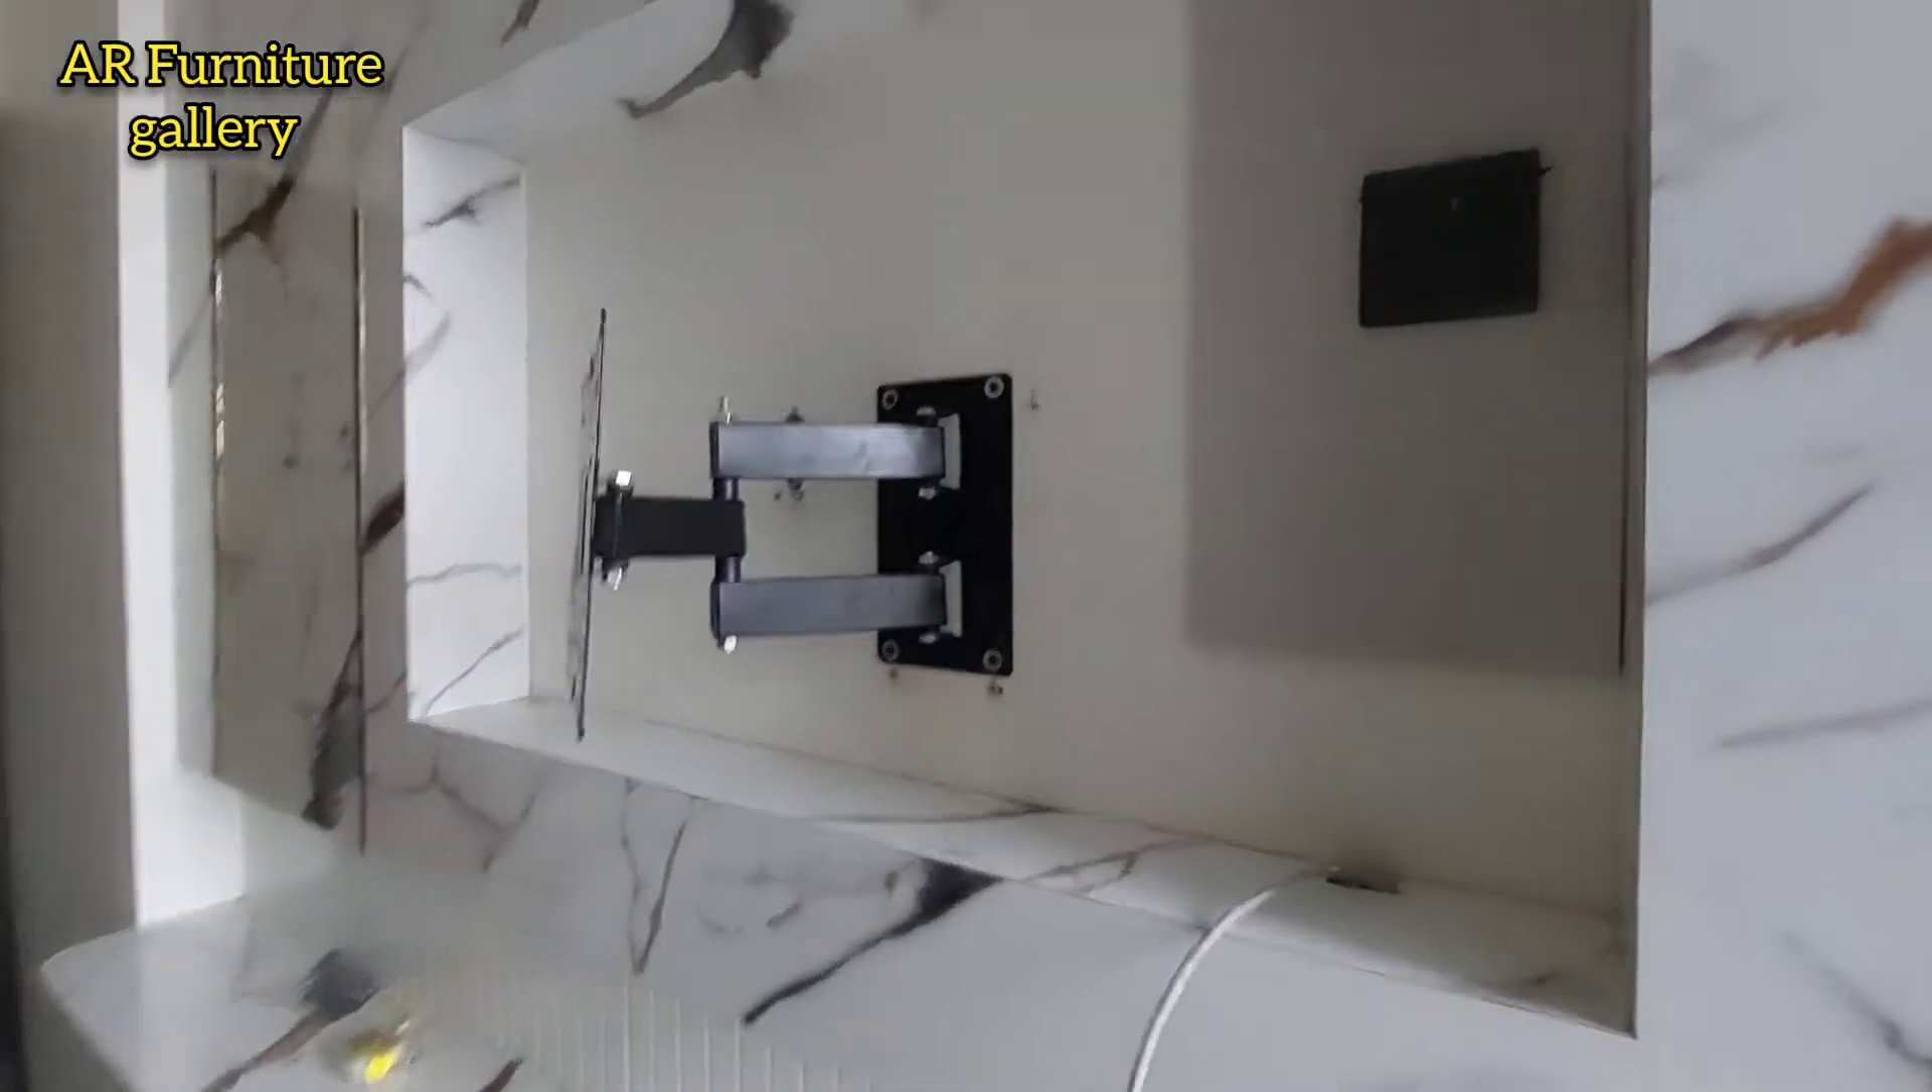دوستو اب اسٹینڈ کو نش کے اندر فٹ کر چکے ہیں۔